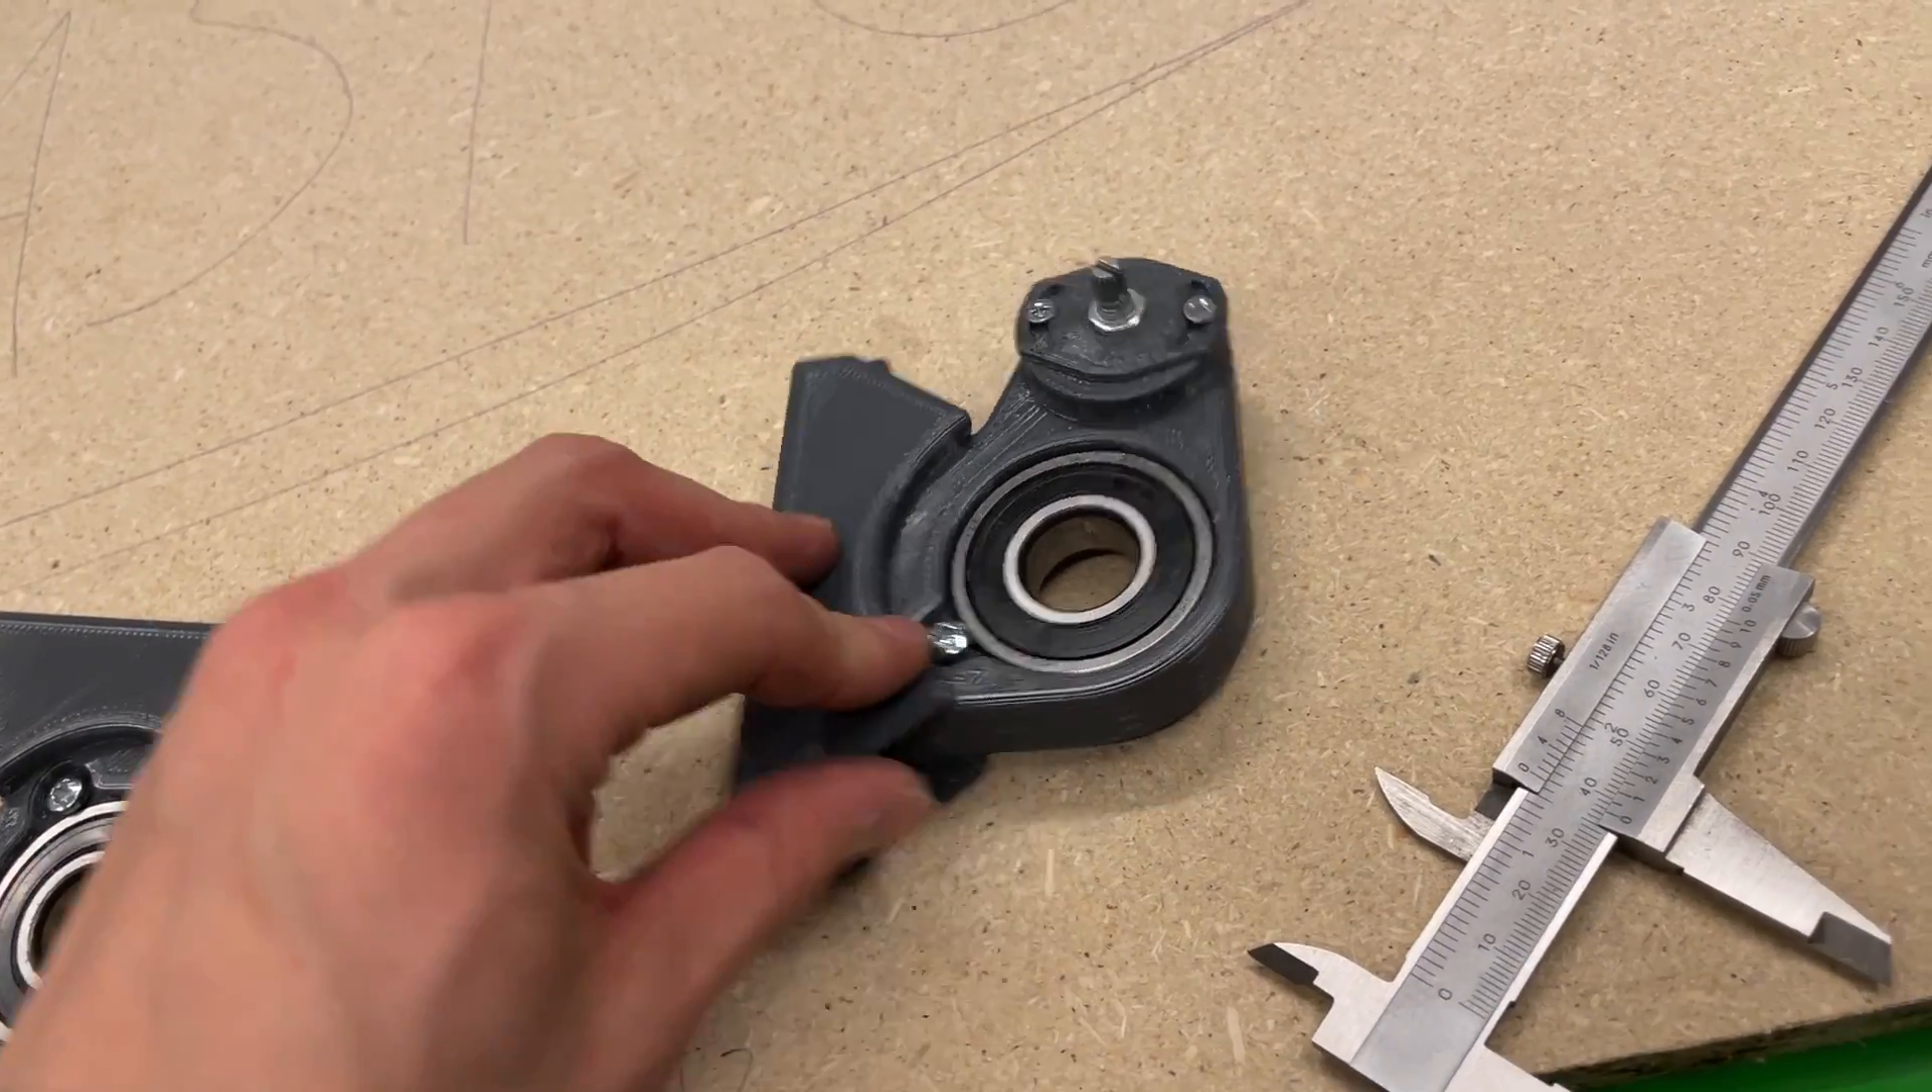So, we have the bearings in and secured on all these parts here.